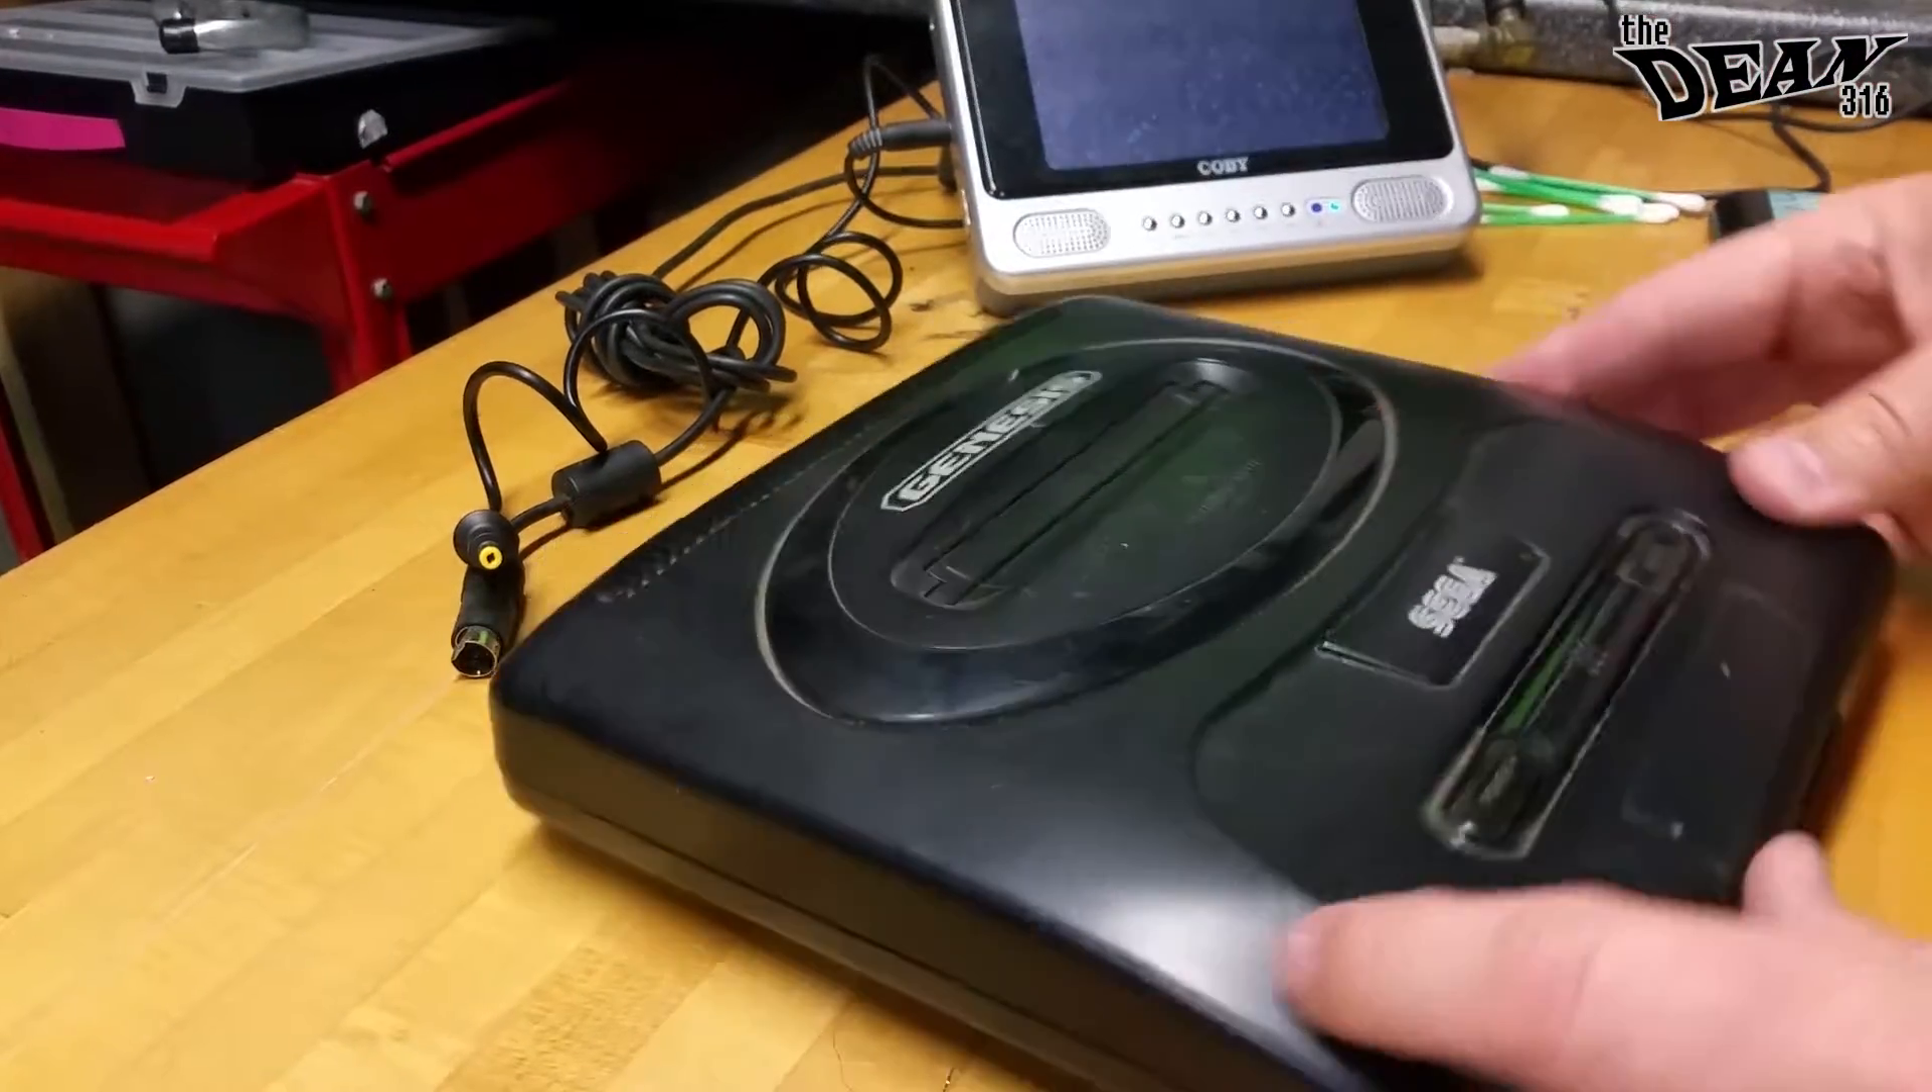So, last step's complete. Genesis Model 2 reassembled.